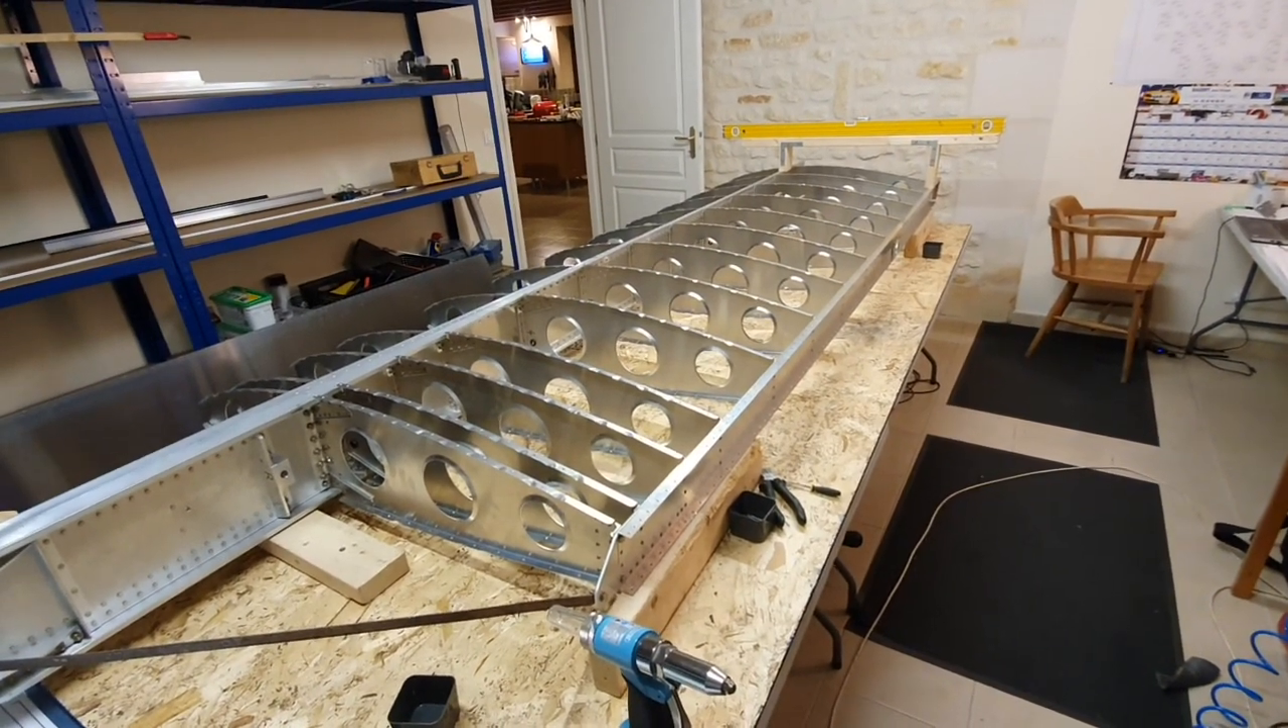We've got the basic wing box assembly all together all 13 sets of ribs are in place that includes the wing roots ribs as well.